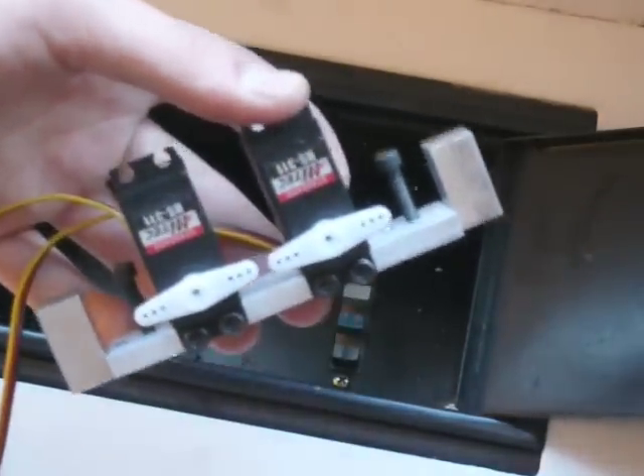You can see this is the piece of aluminum strip down at the bottom, and I've got my two posts on the end, and I've attached my servo motors.